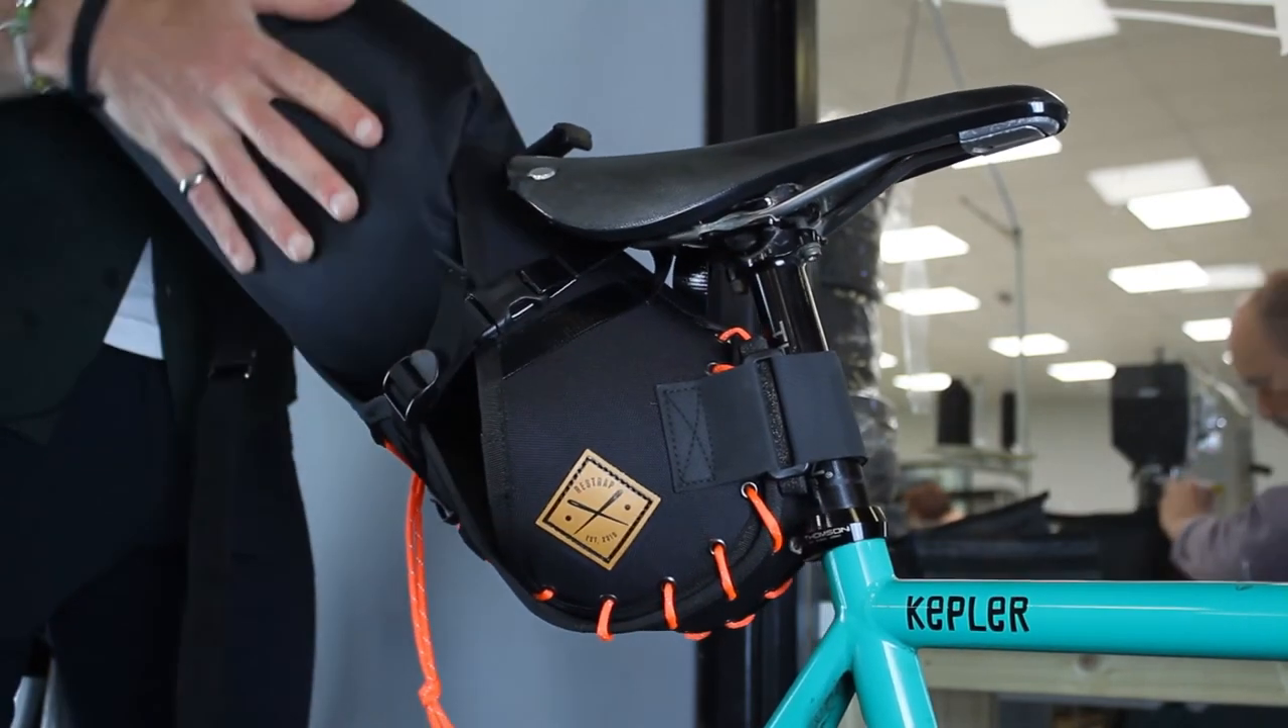And that is the holster pretty much in place.